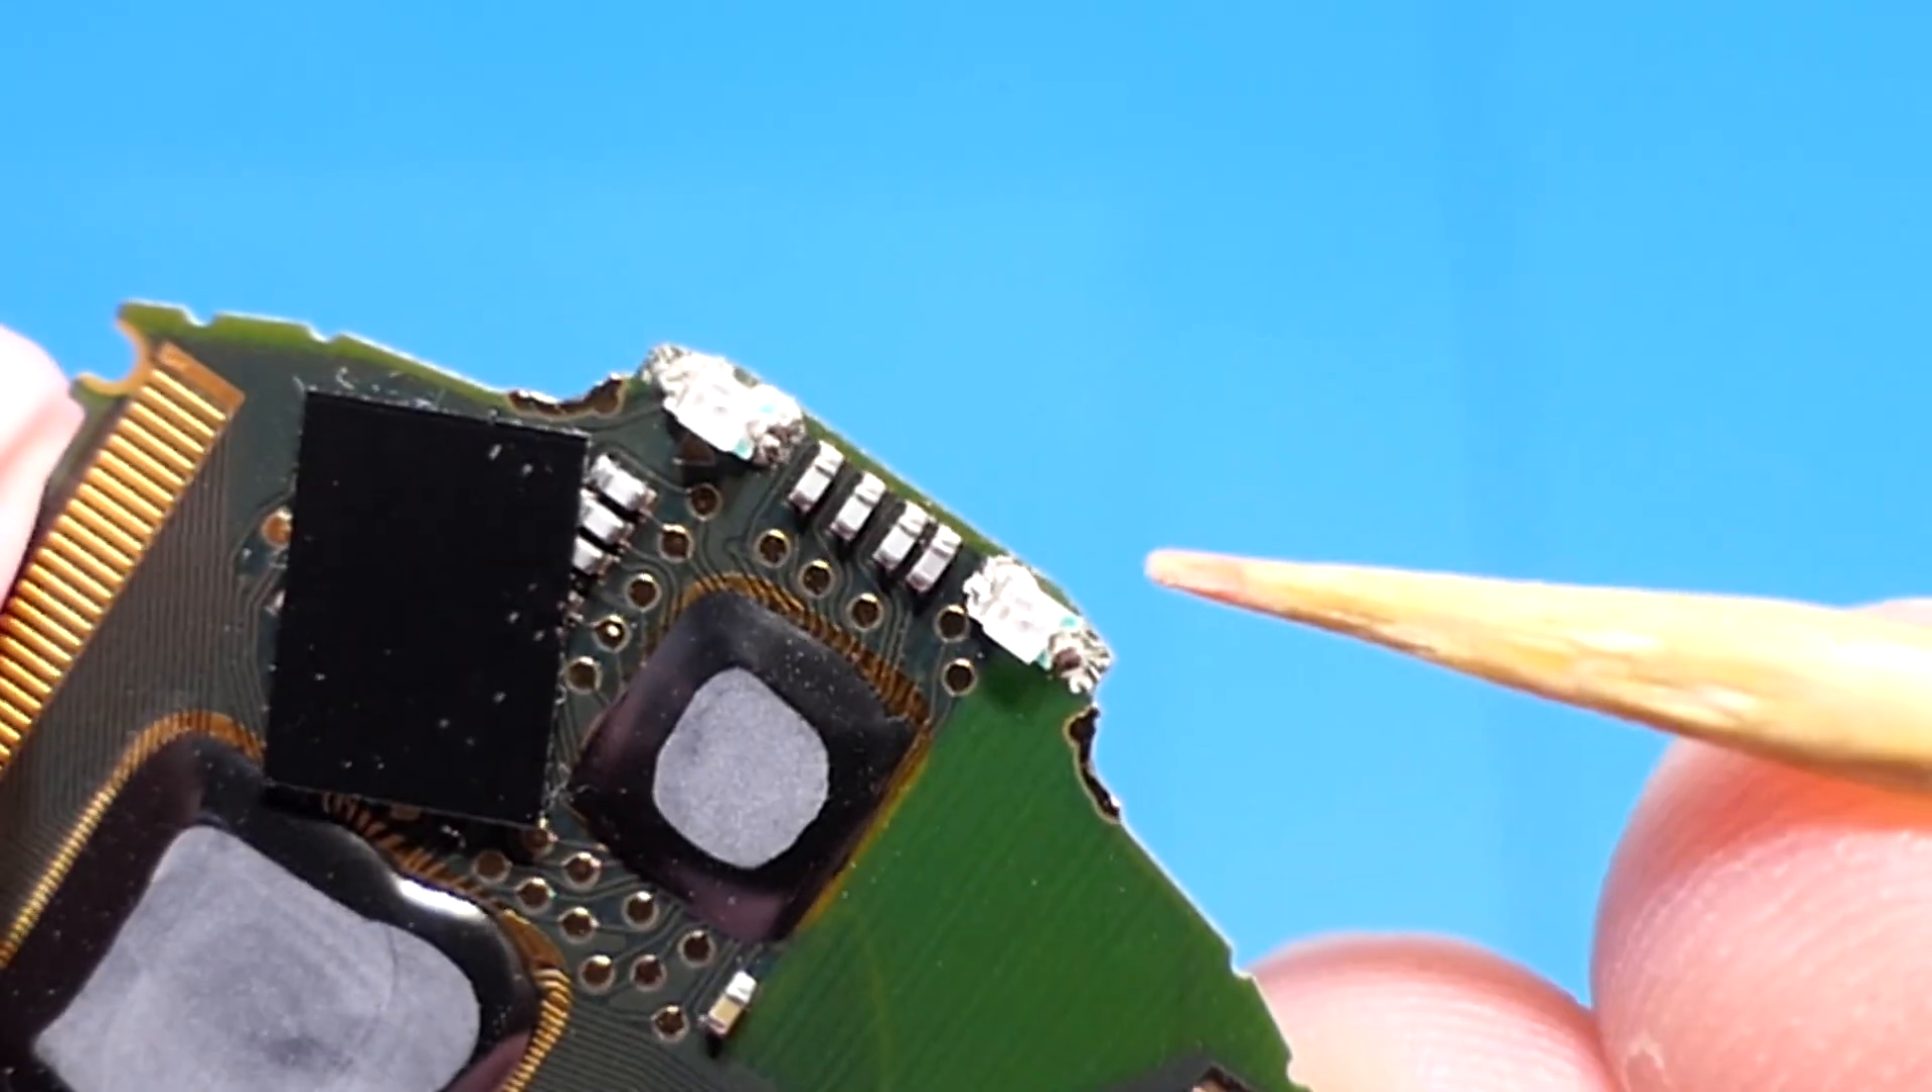I've used solder paste to fix the little LEDs here.